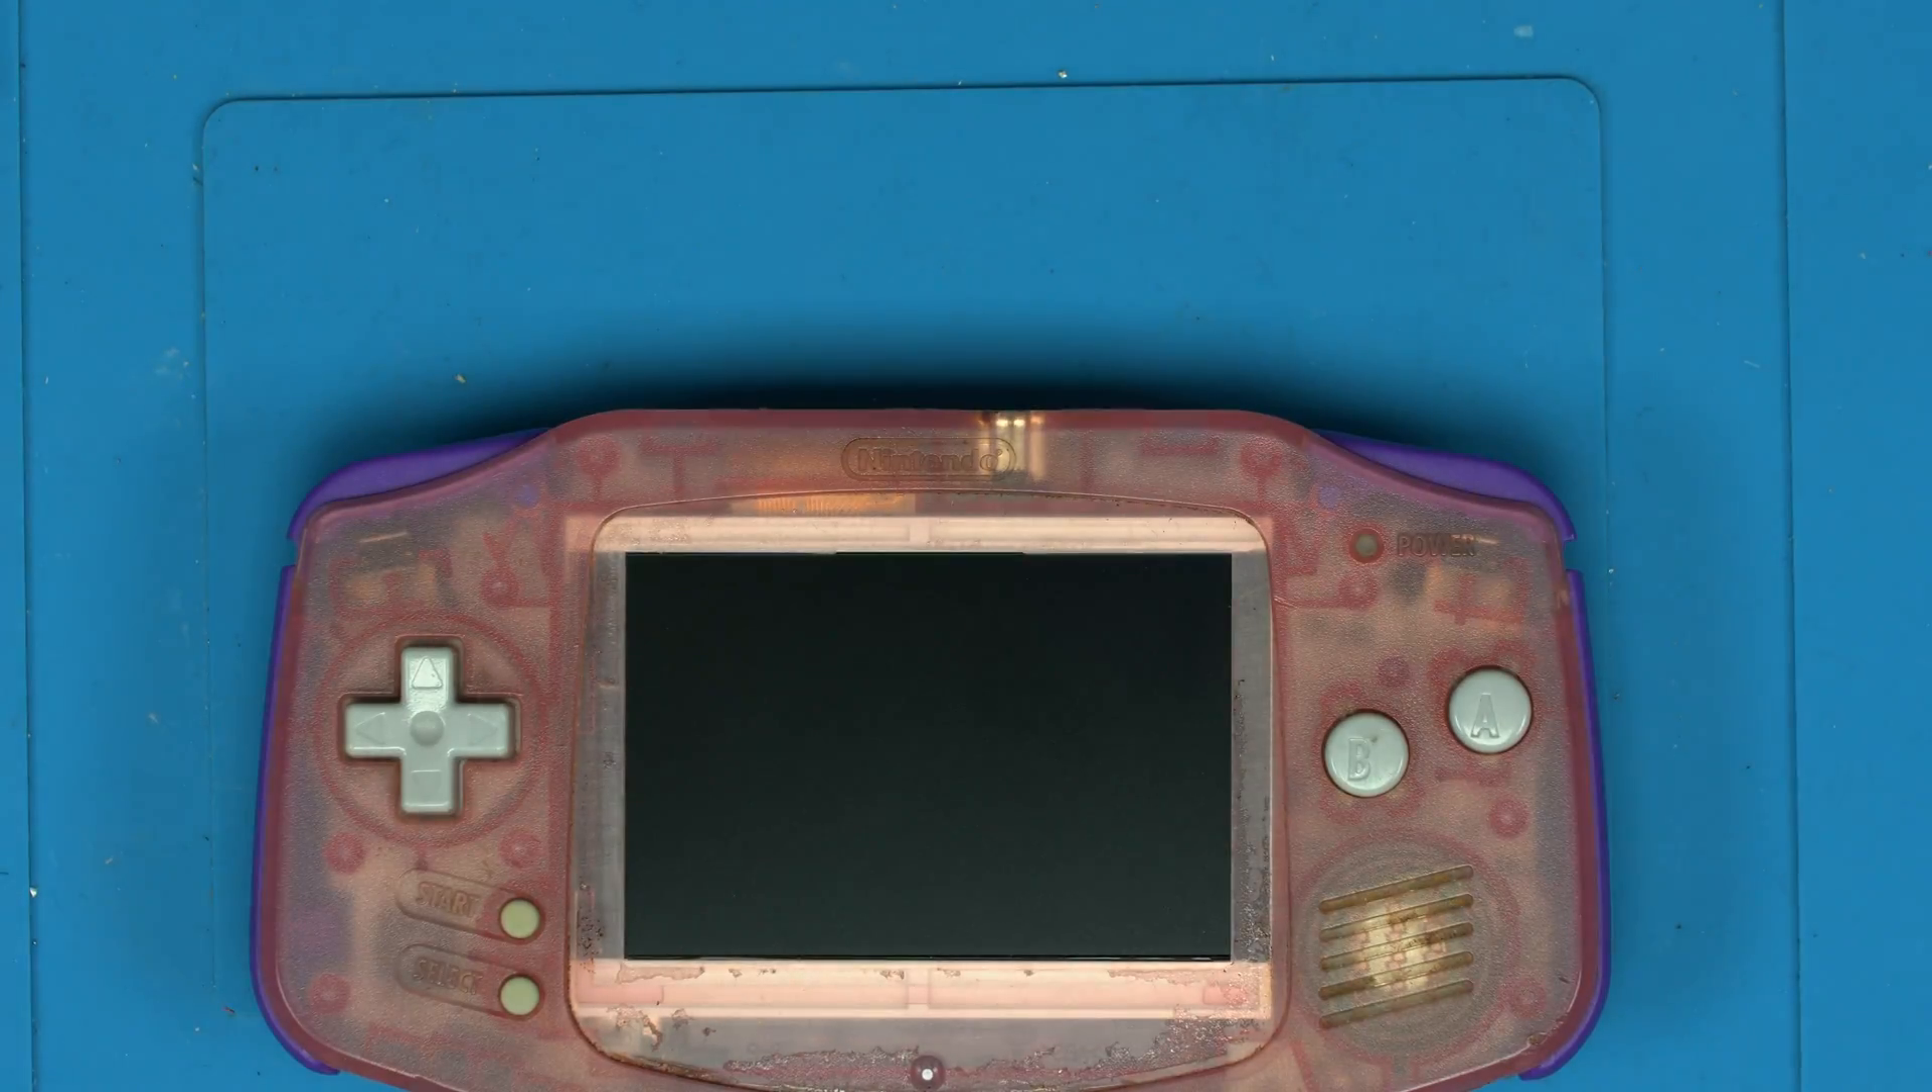And that's it, that's the clean screen installed.